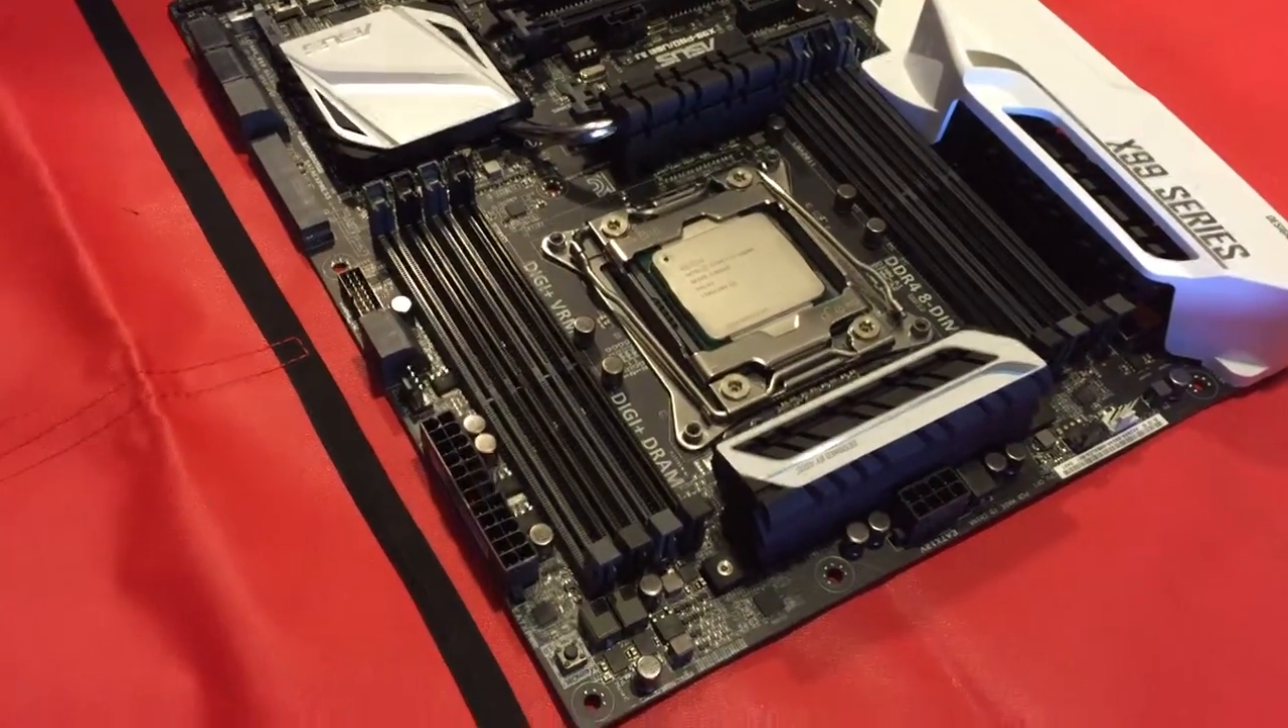There we go, the CPU's in.